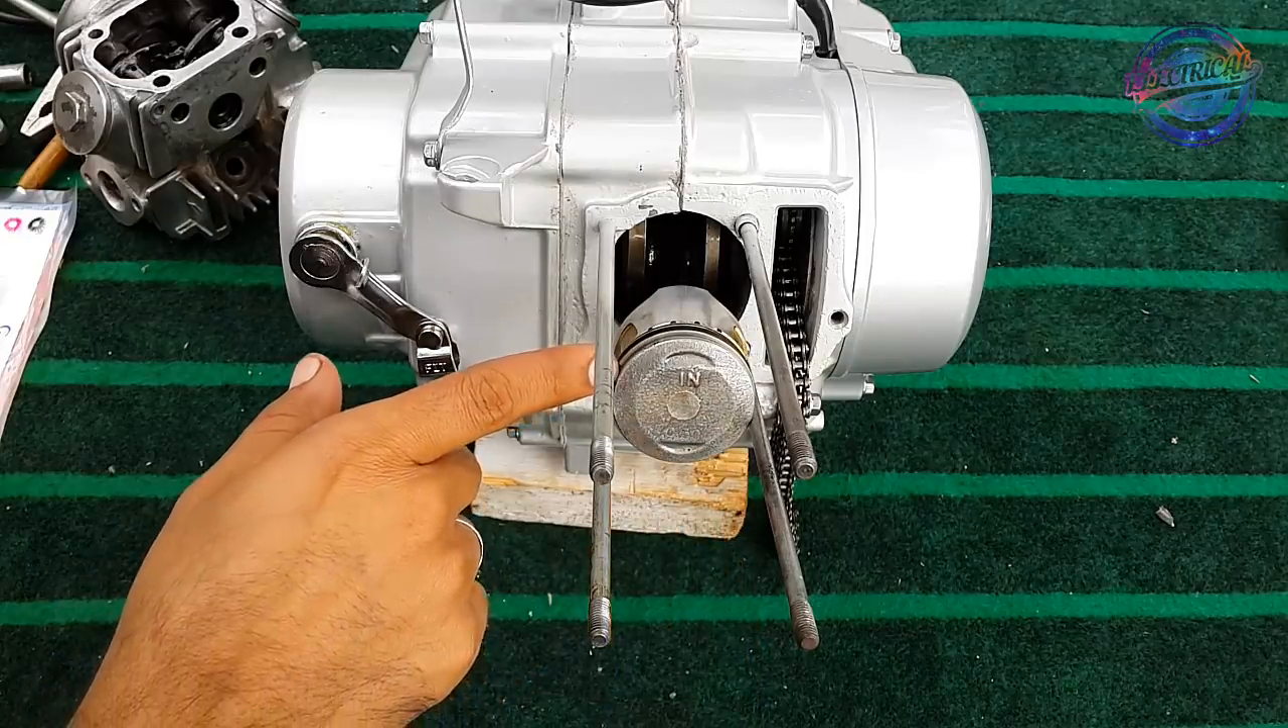یہاں آپ دیکھ سکتے ہیں کہ پسٹن لگ چکا ہے۔